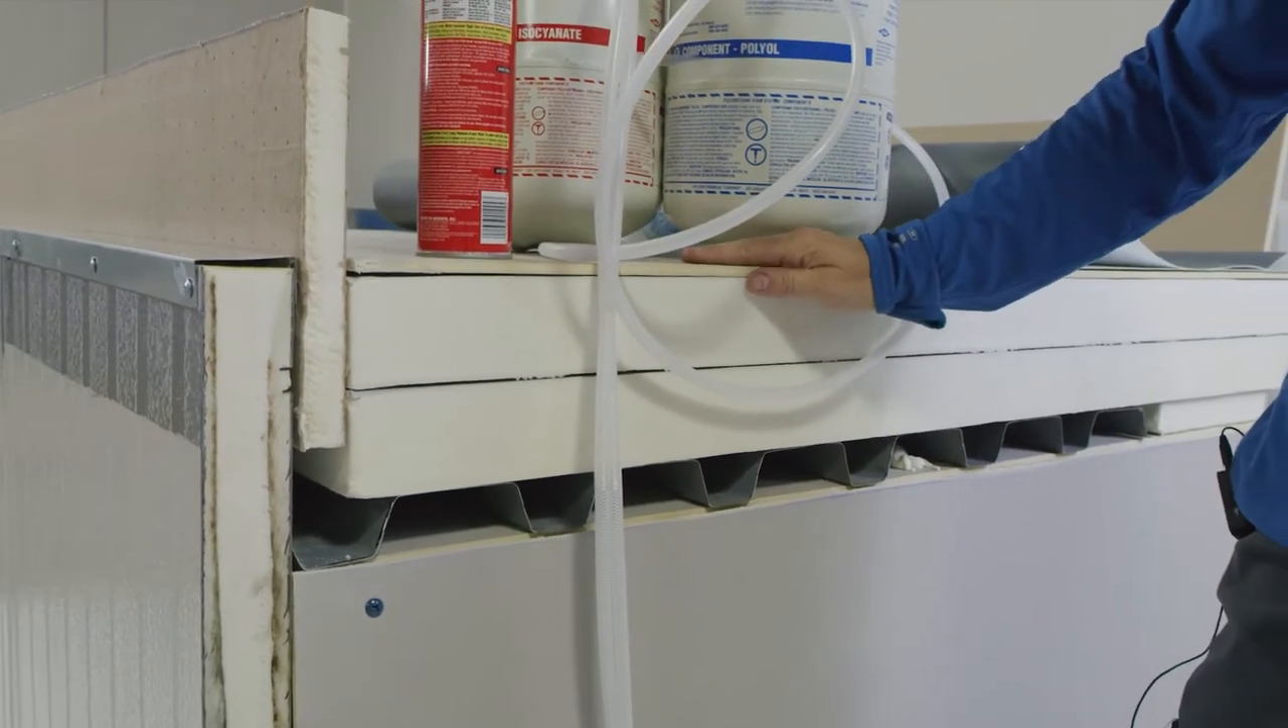Here's our deck. We've got two layers of insulation and a cover board.